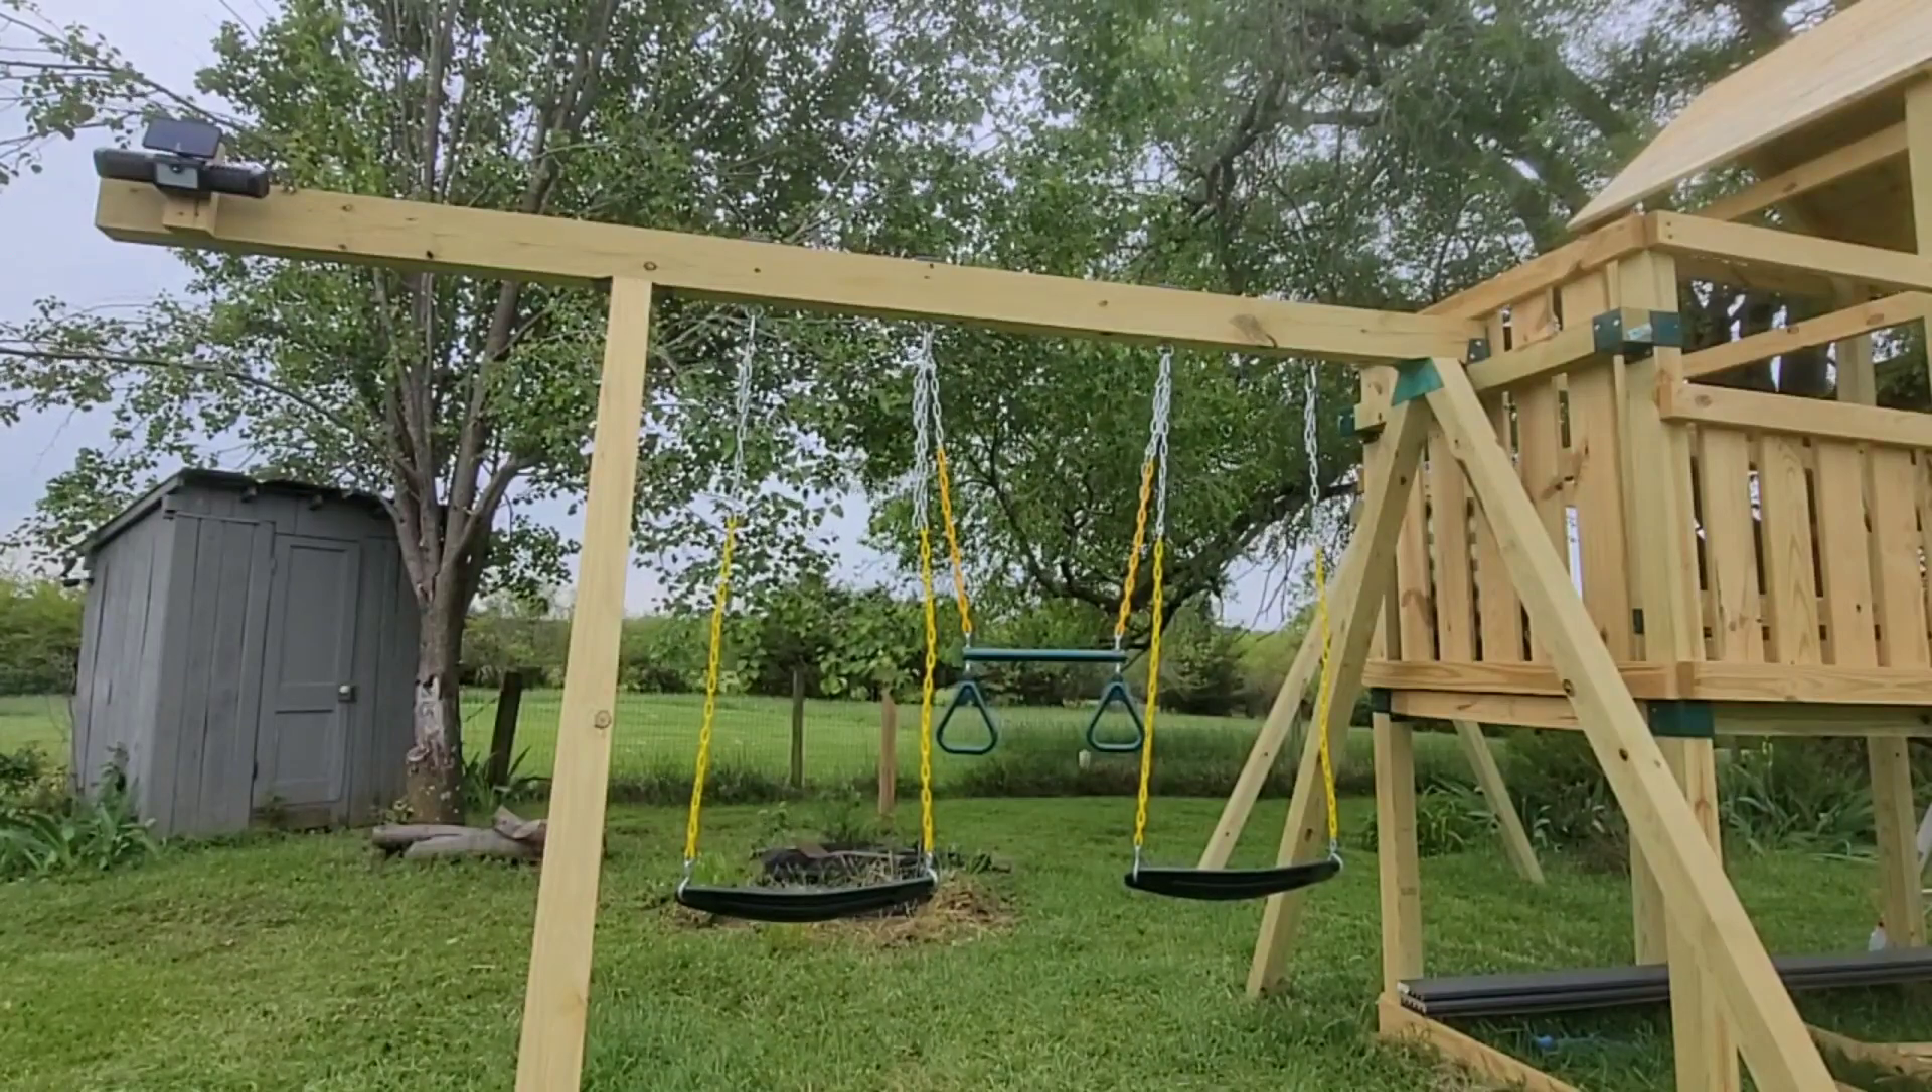Of course I'm not going to be leaving these three pieces this close together. They are way too close.